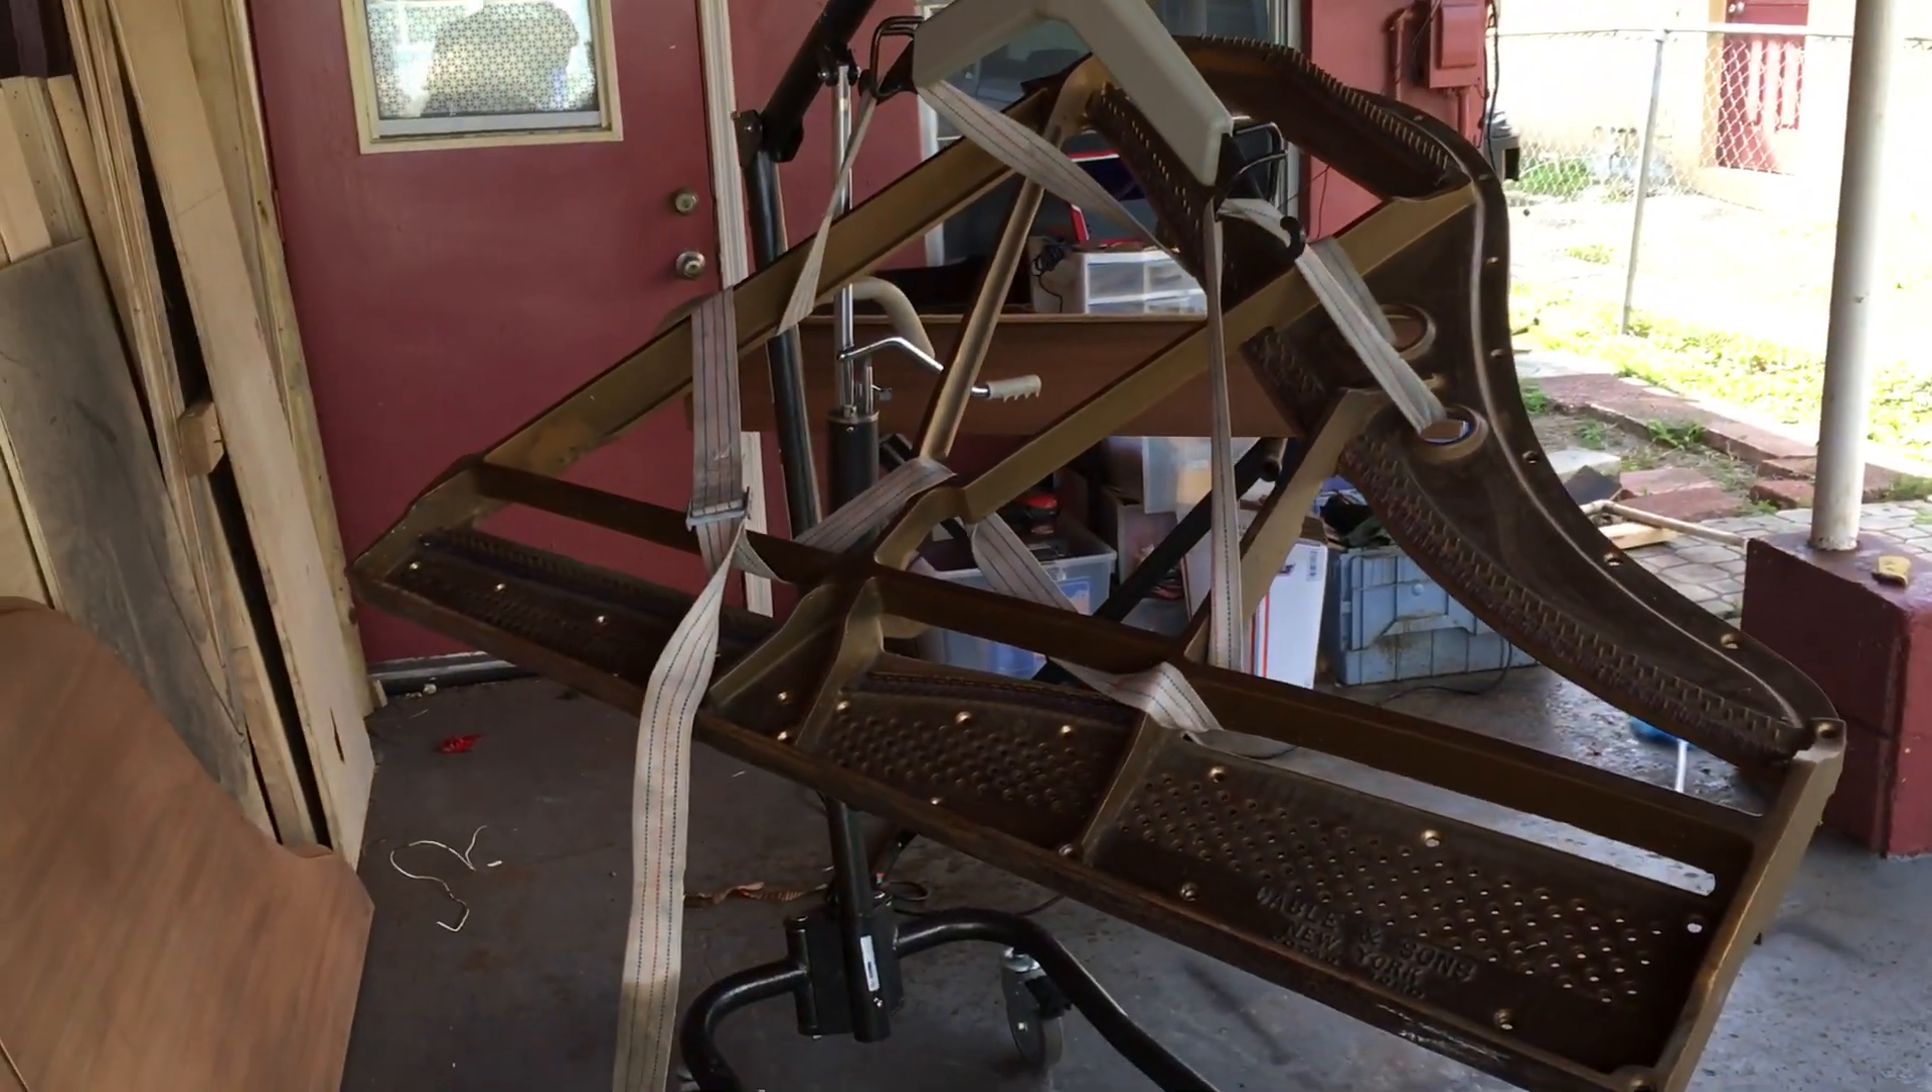Okay and here's the plate. There's a plate just hanging.